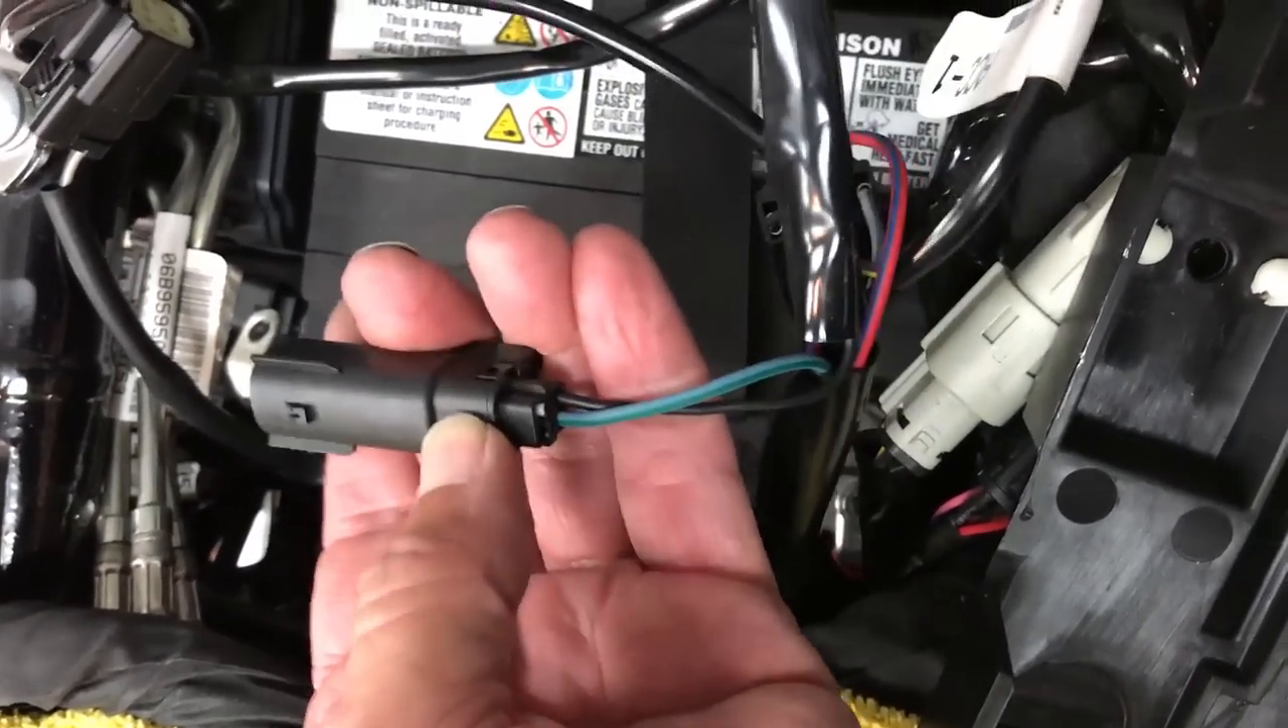So we've got the connector installed molex MX 150 on the blue green wire.